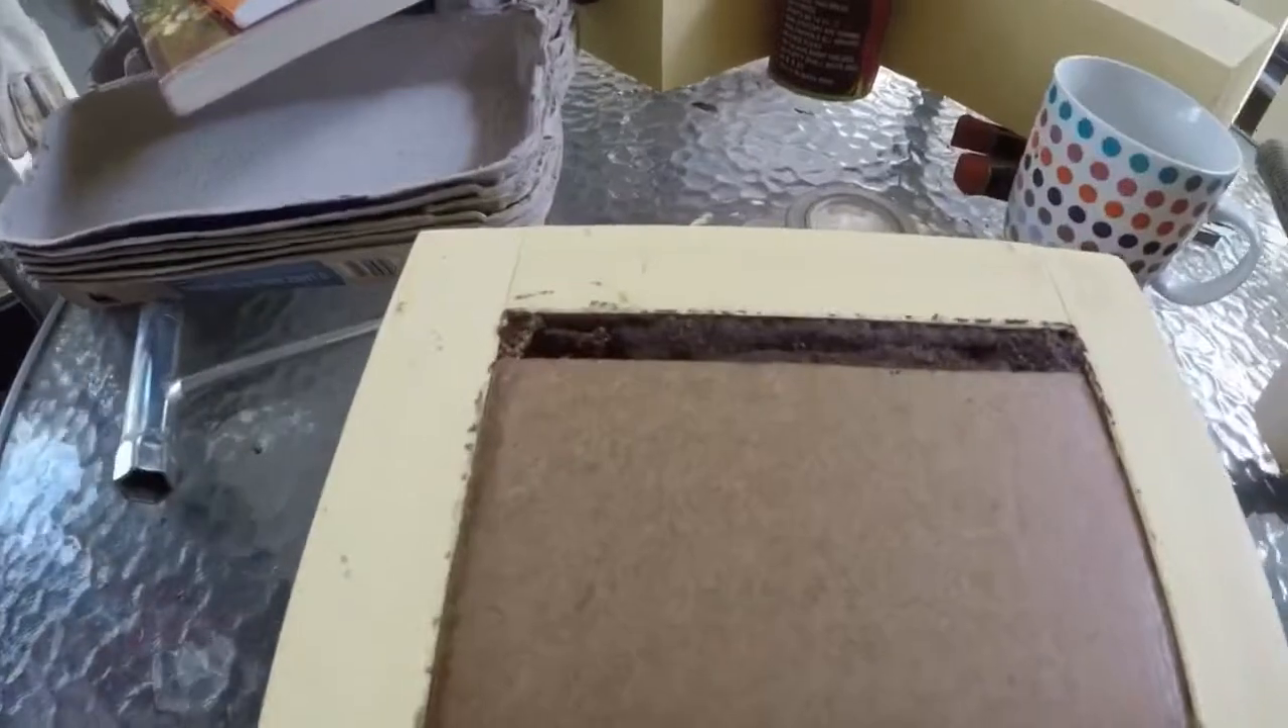And there's a gap at the back here, which has been propolised by the bees.